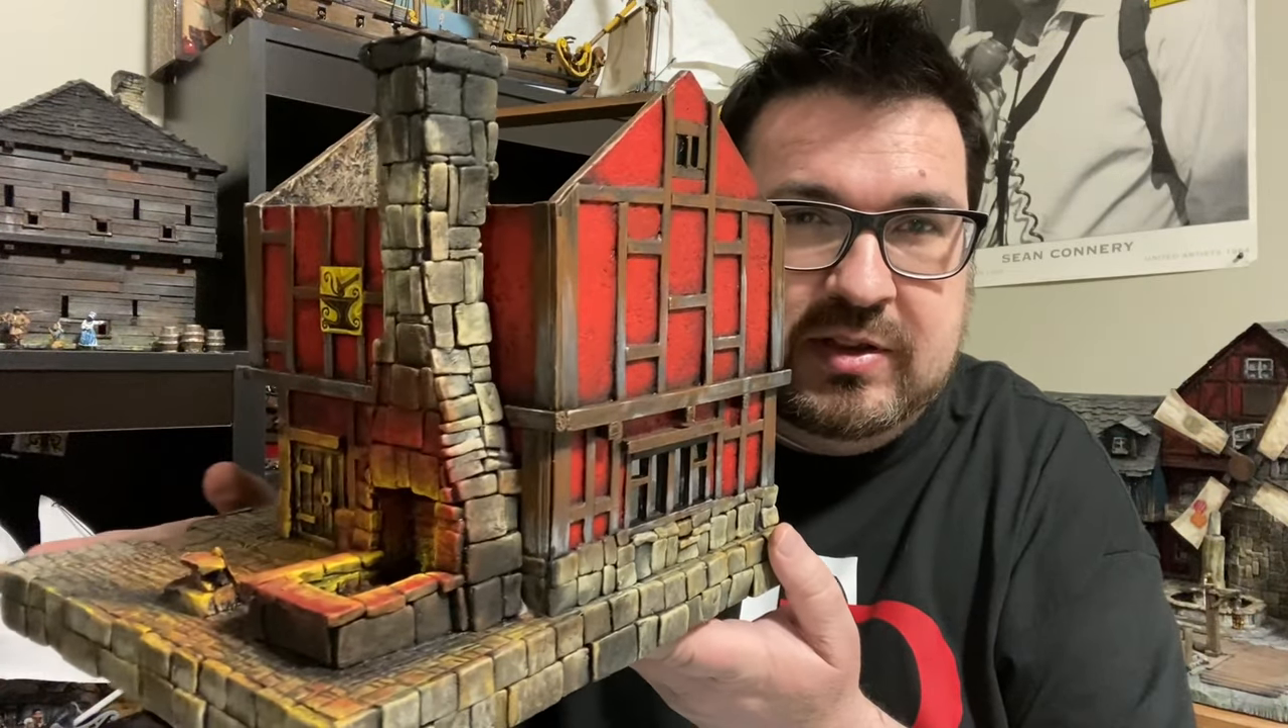This is where we're at now. So, you can see we've gotten the second floor completed.